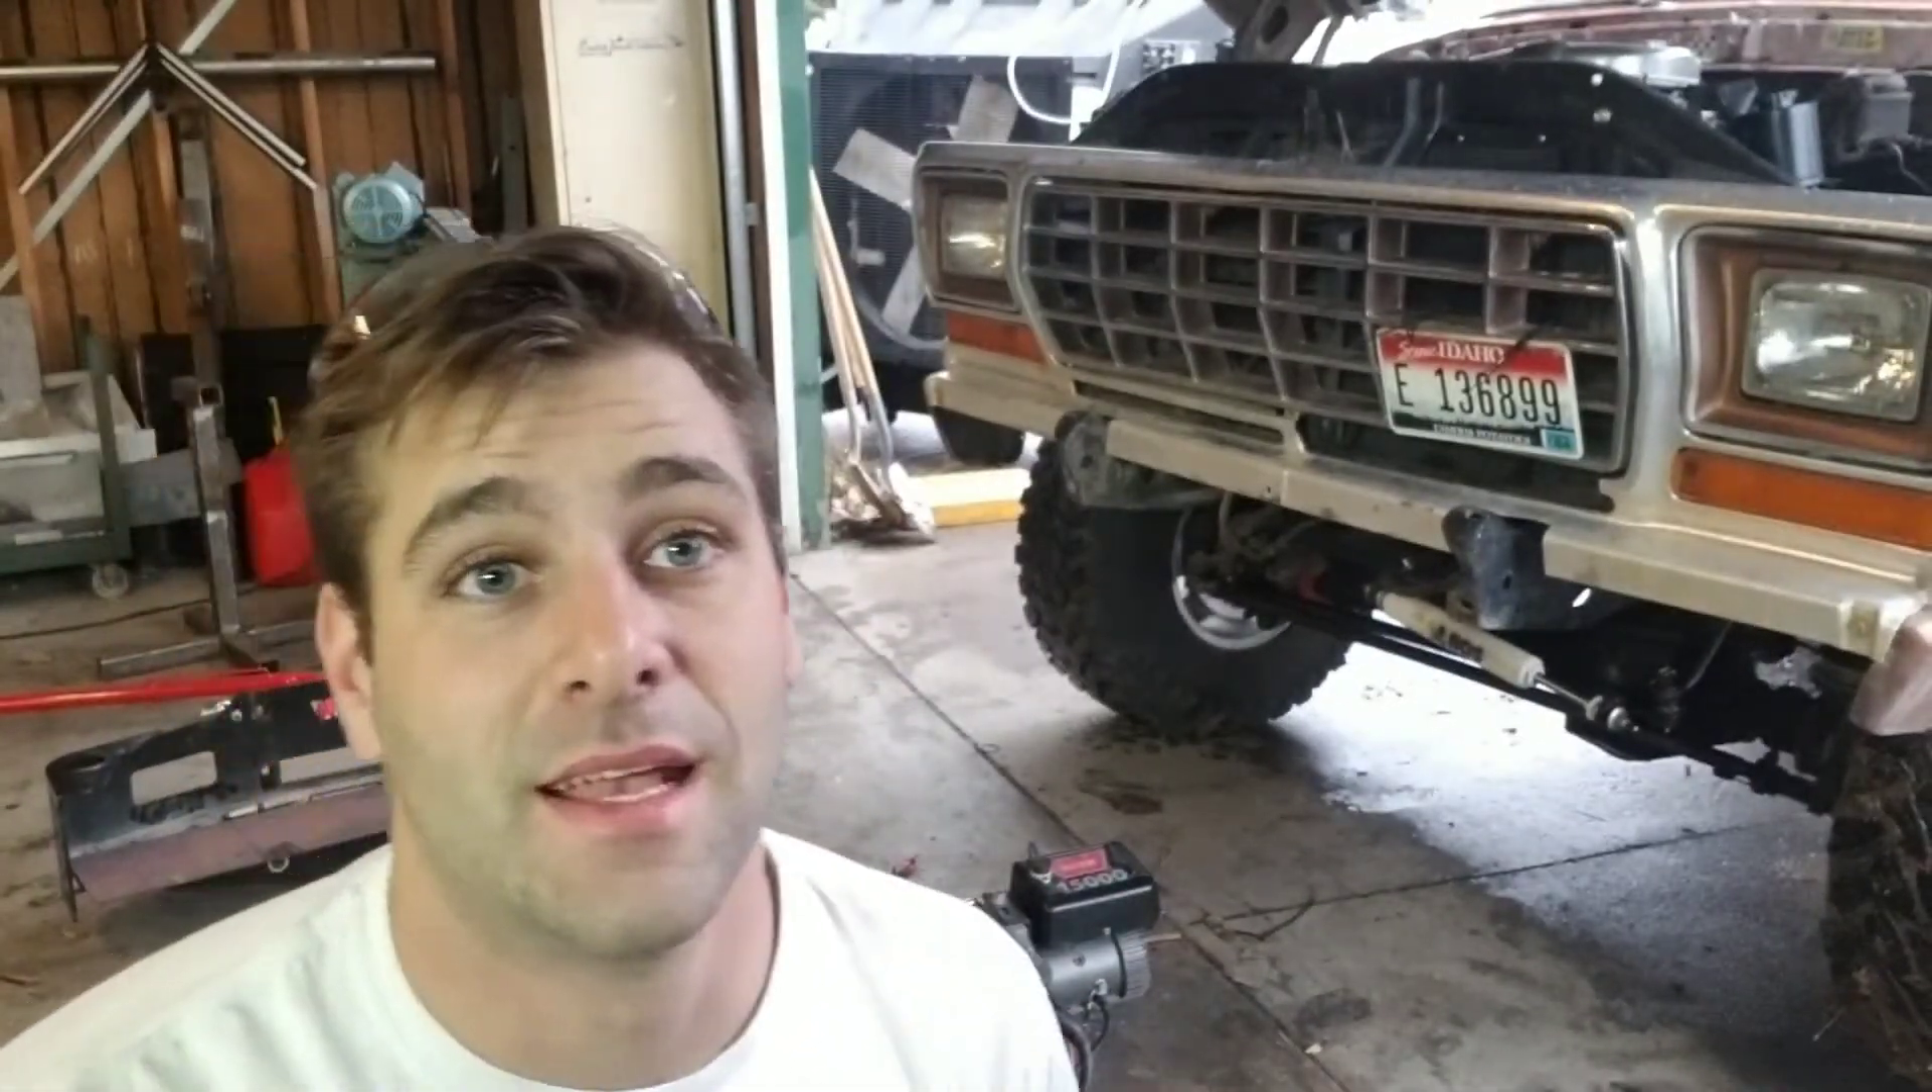We have this Bronco here and it needs that winch installed.